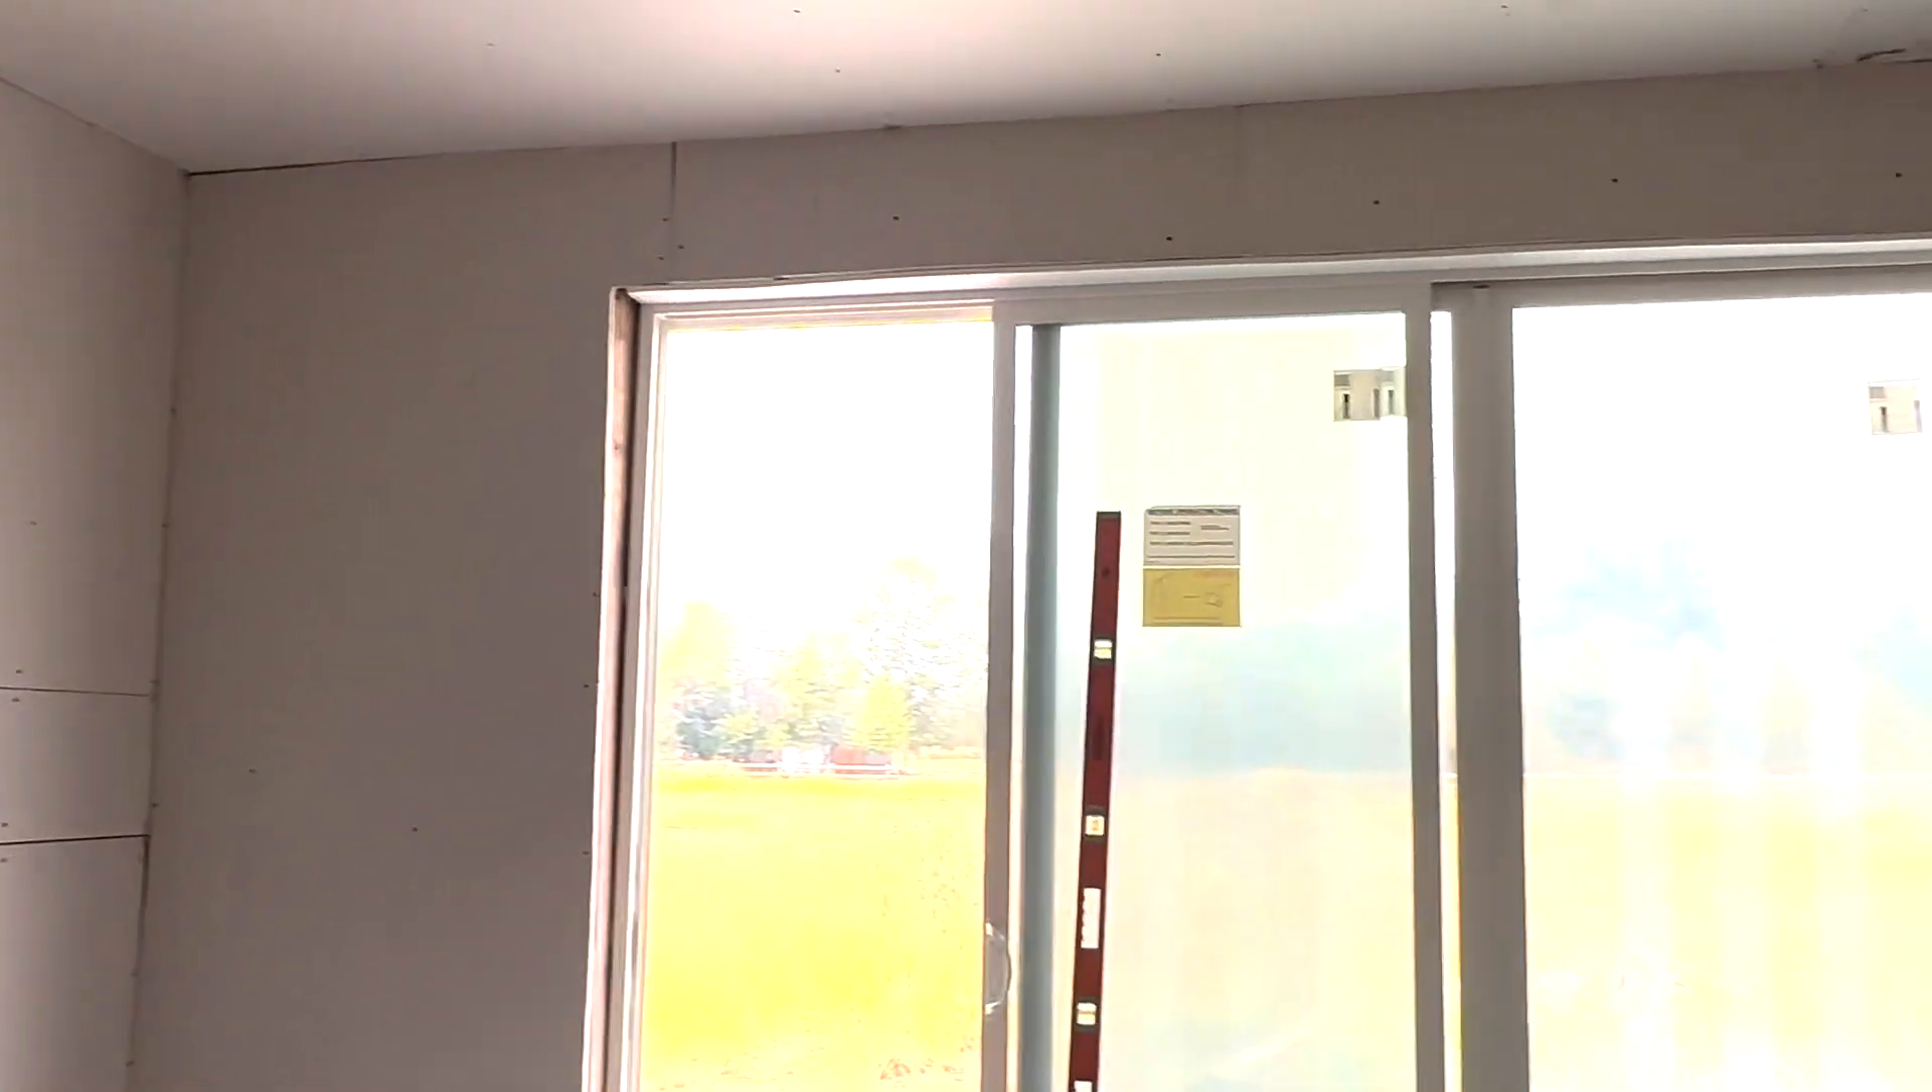So we got most of drywall up.